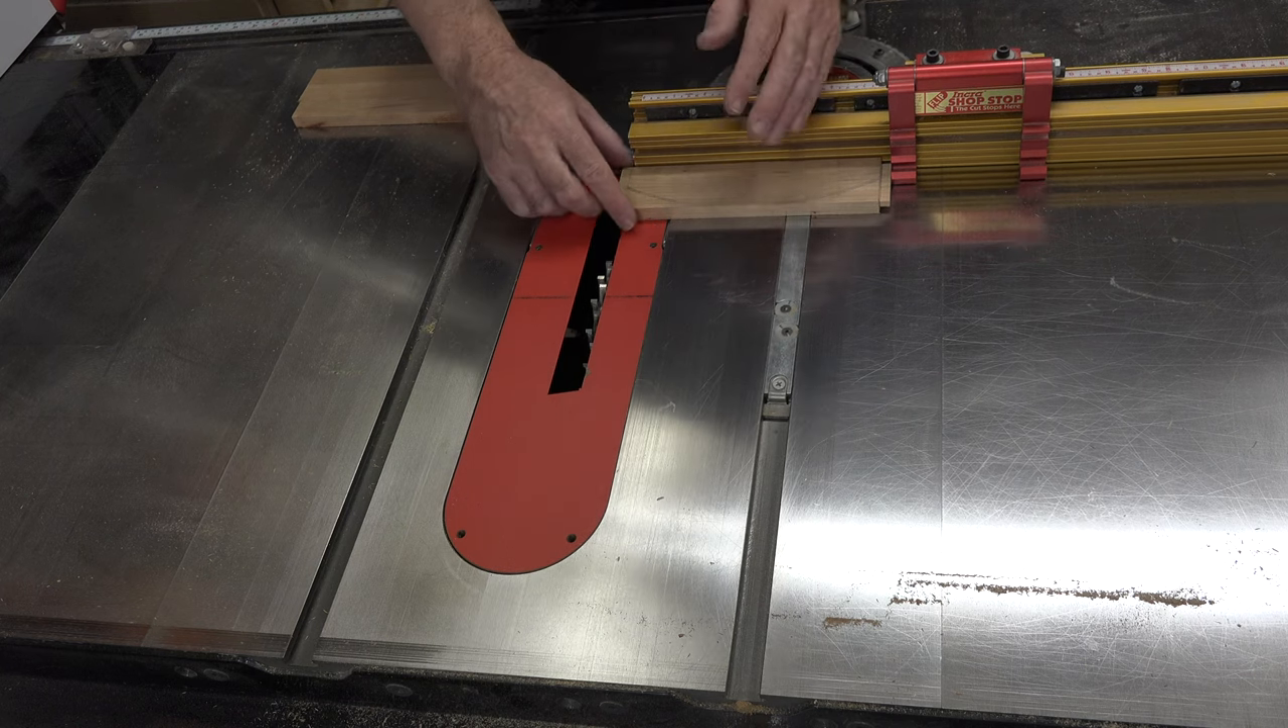Our stop block is already in place and we can do the other side the exact same way and get our tenon cut as well.